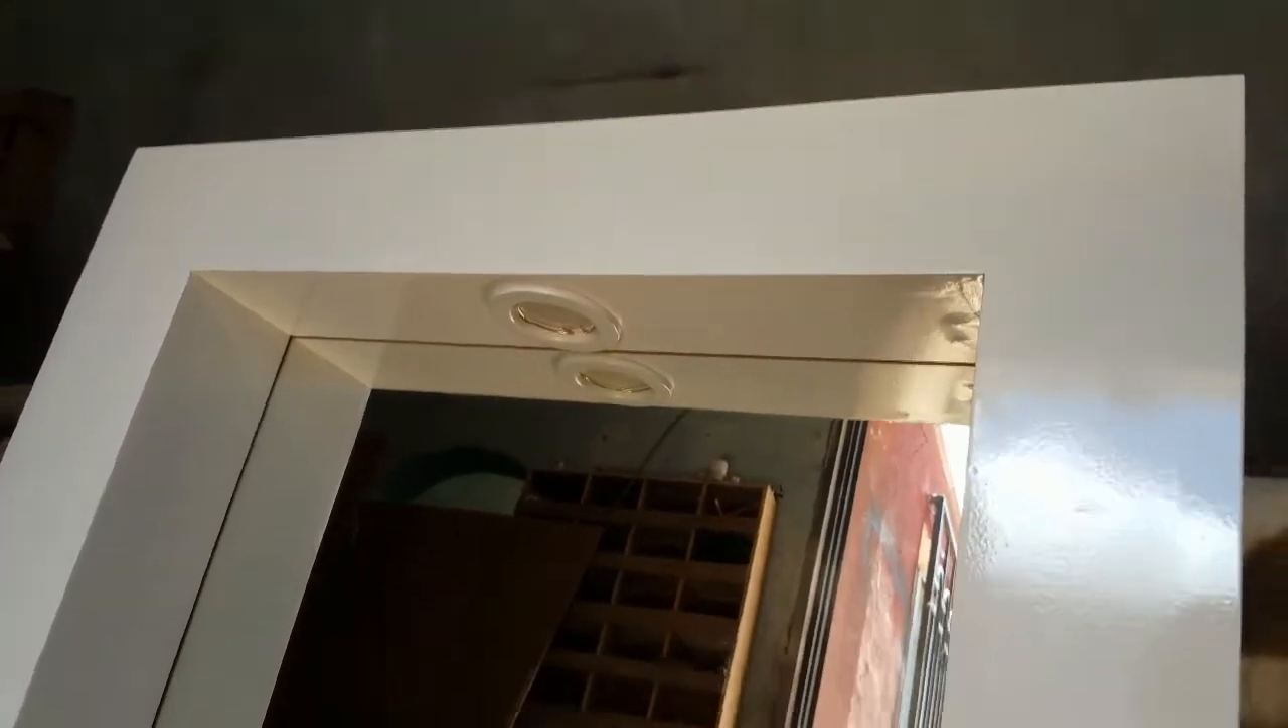Así es como ya terminó este bonito espejo ya le instale ahí lo que es el el foquito.